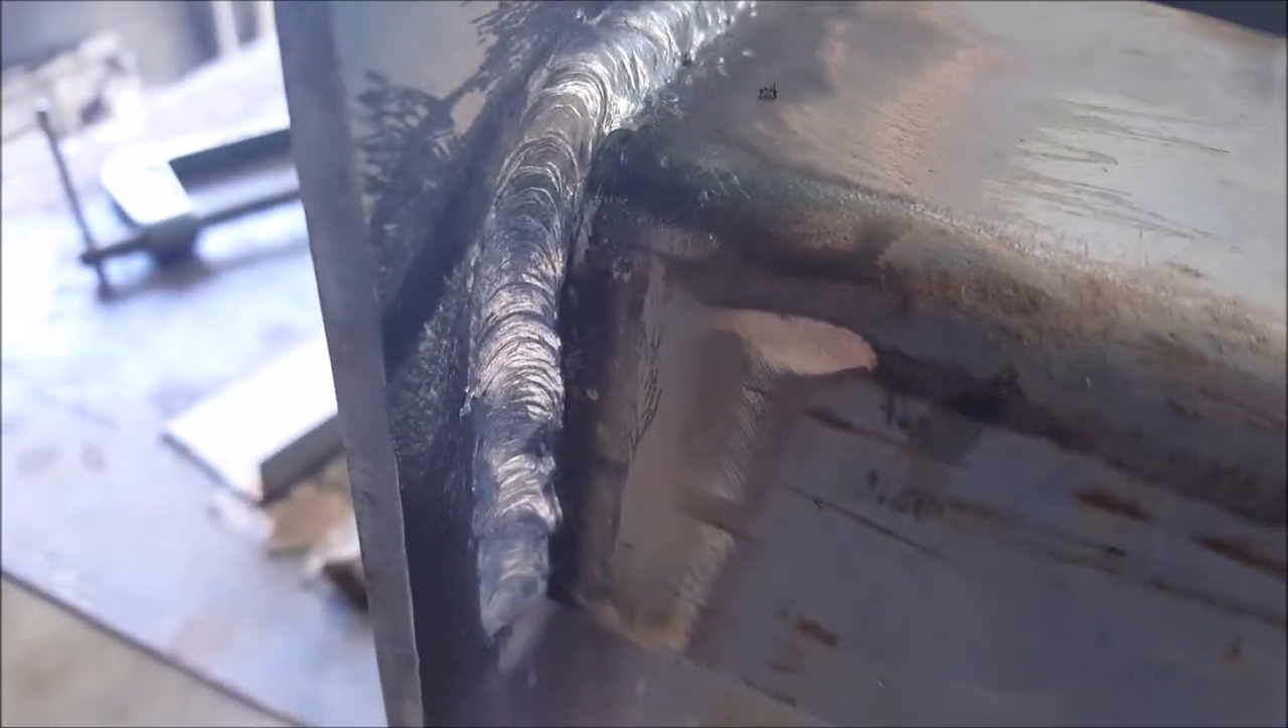All right guys i went ahead and uh finished the weld on this side.